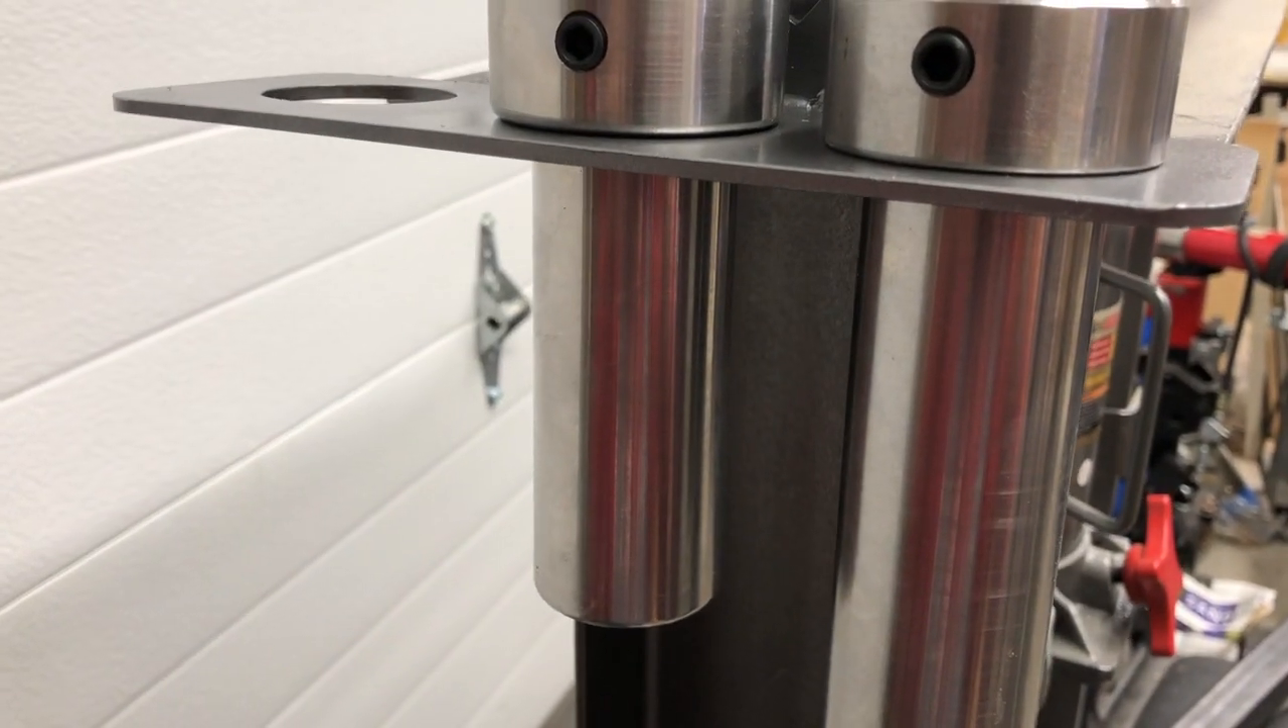Mount complete and look at there the pins drop right in just like they're supposed to.